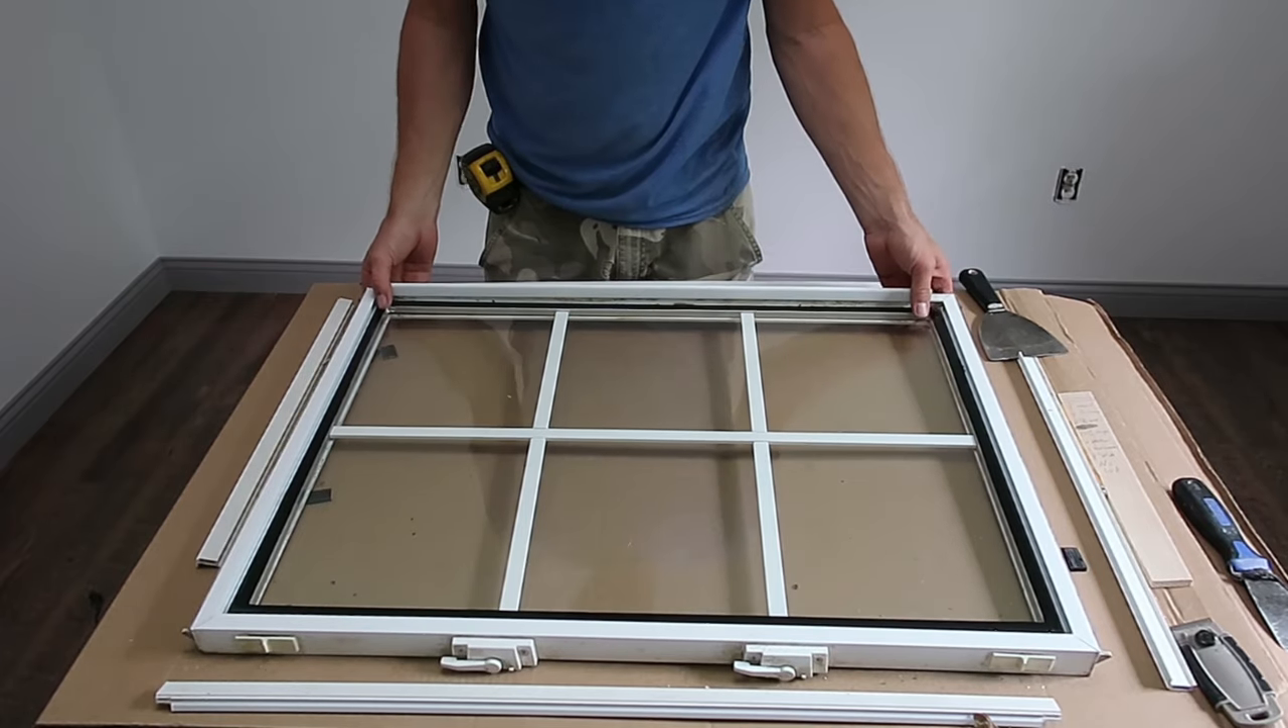I'm going to do a dry fit and make sure the new pane fits okay it looks like it fits in there nice.